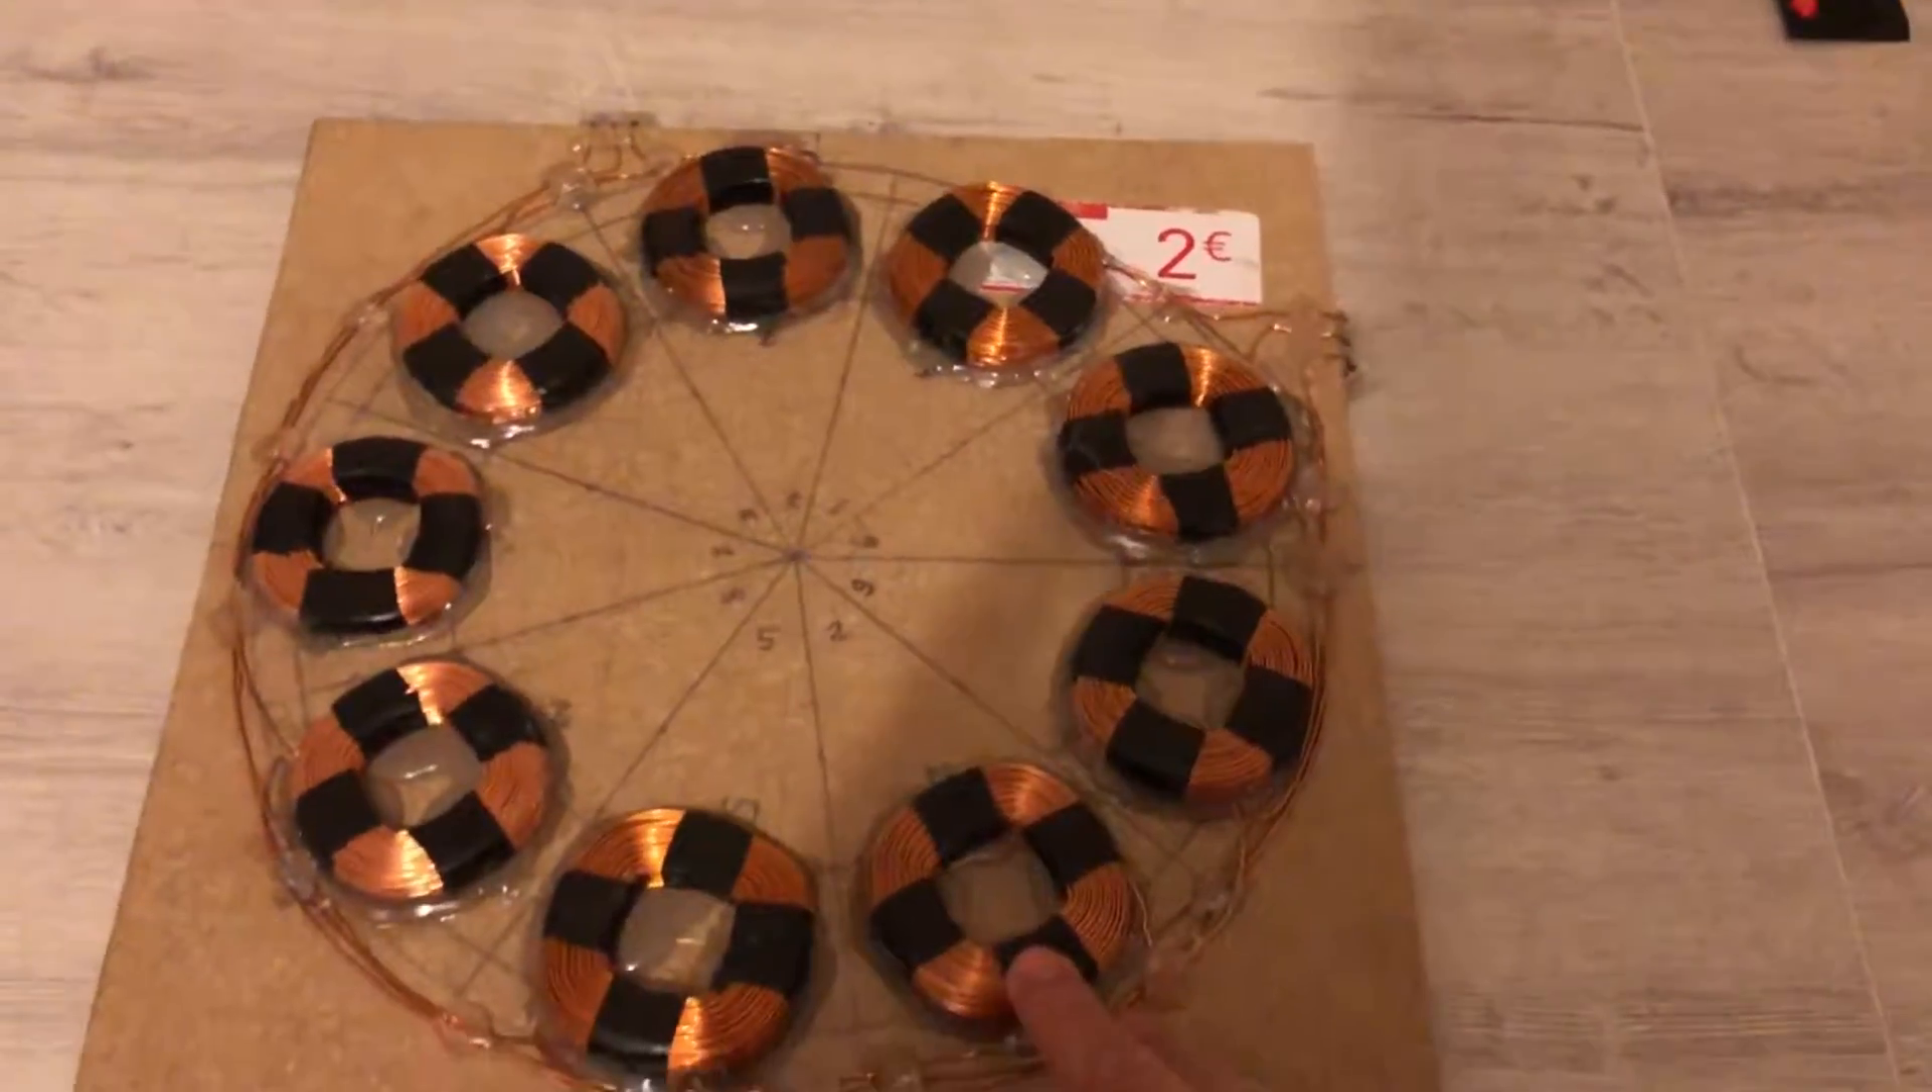J'ai fini le stator voilà vous voyez j'ai collé toutes les bobines dessus voilà je les ai câblées.